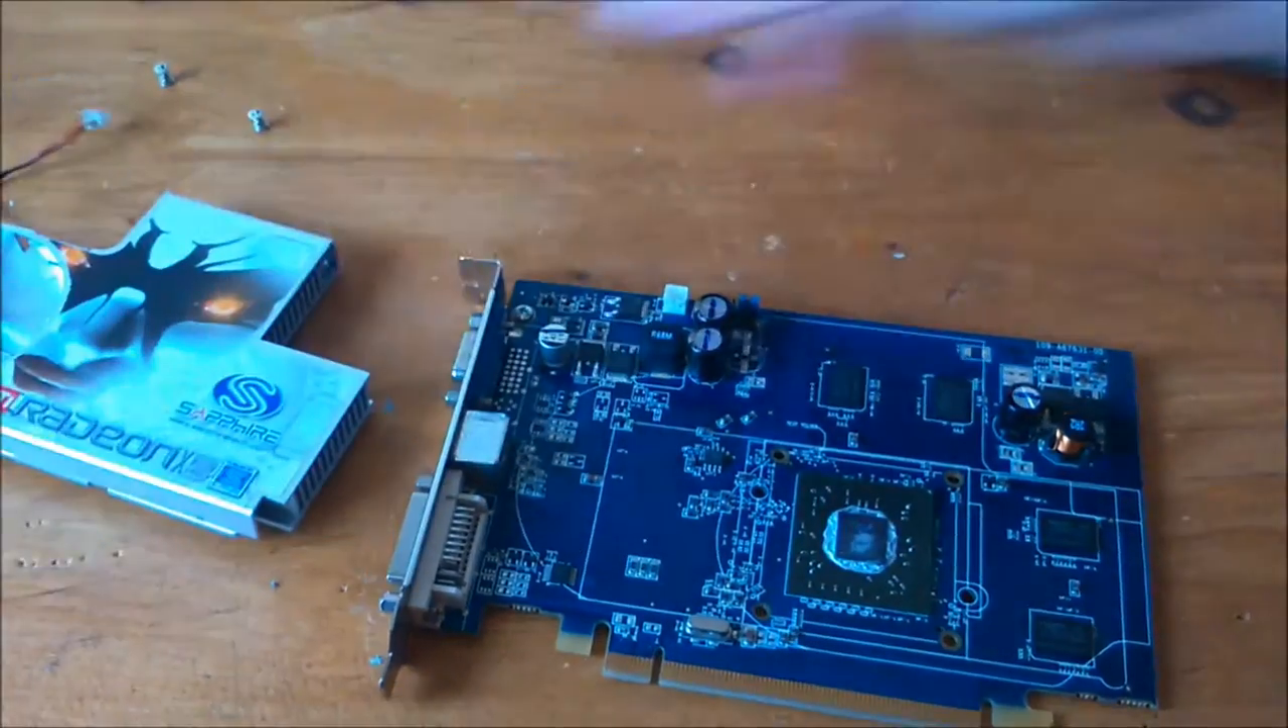Anyway here is the heat sink assembled like completely now i just need to put it back on the graphics card but first i think i might scrape off some of this thermal compound.